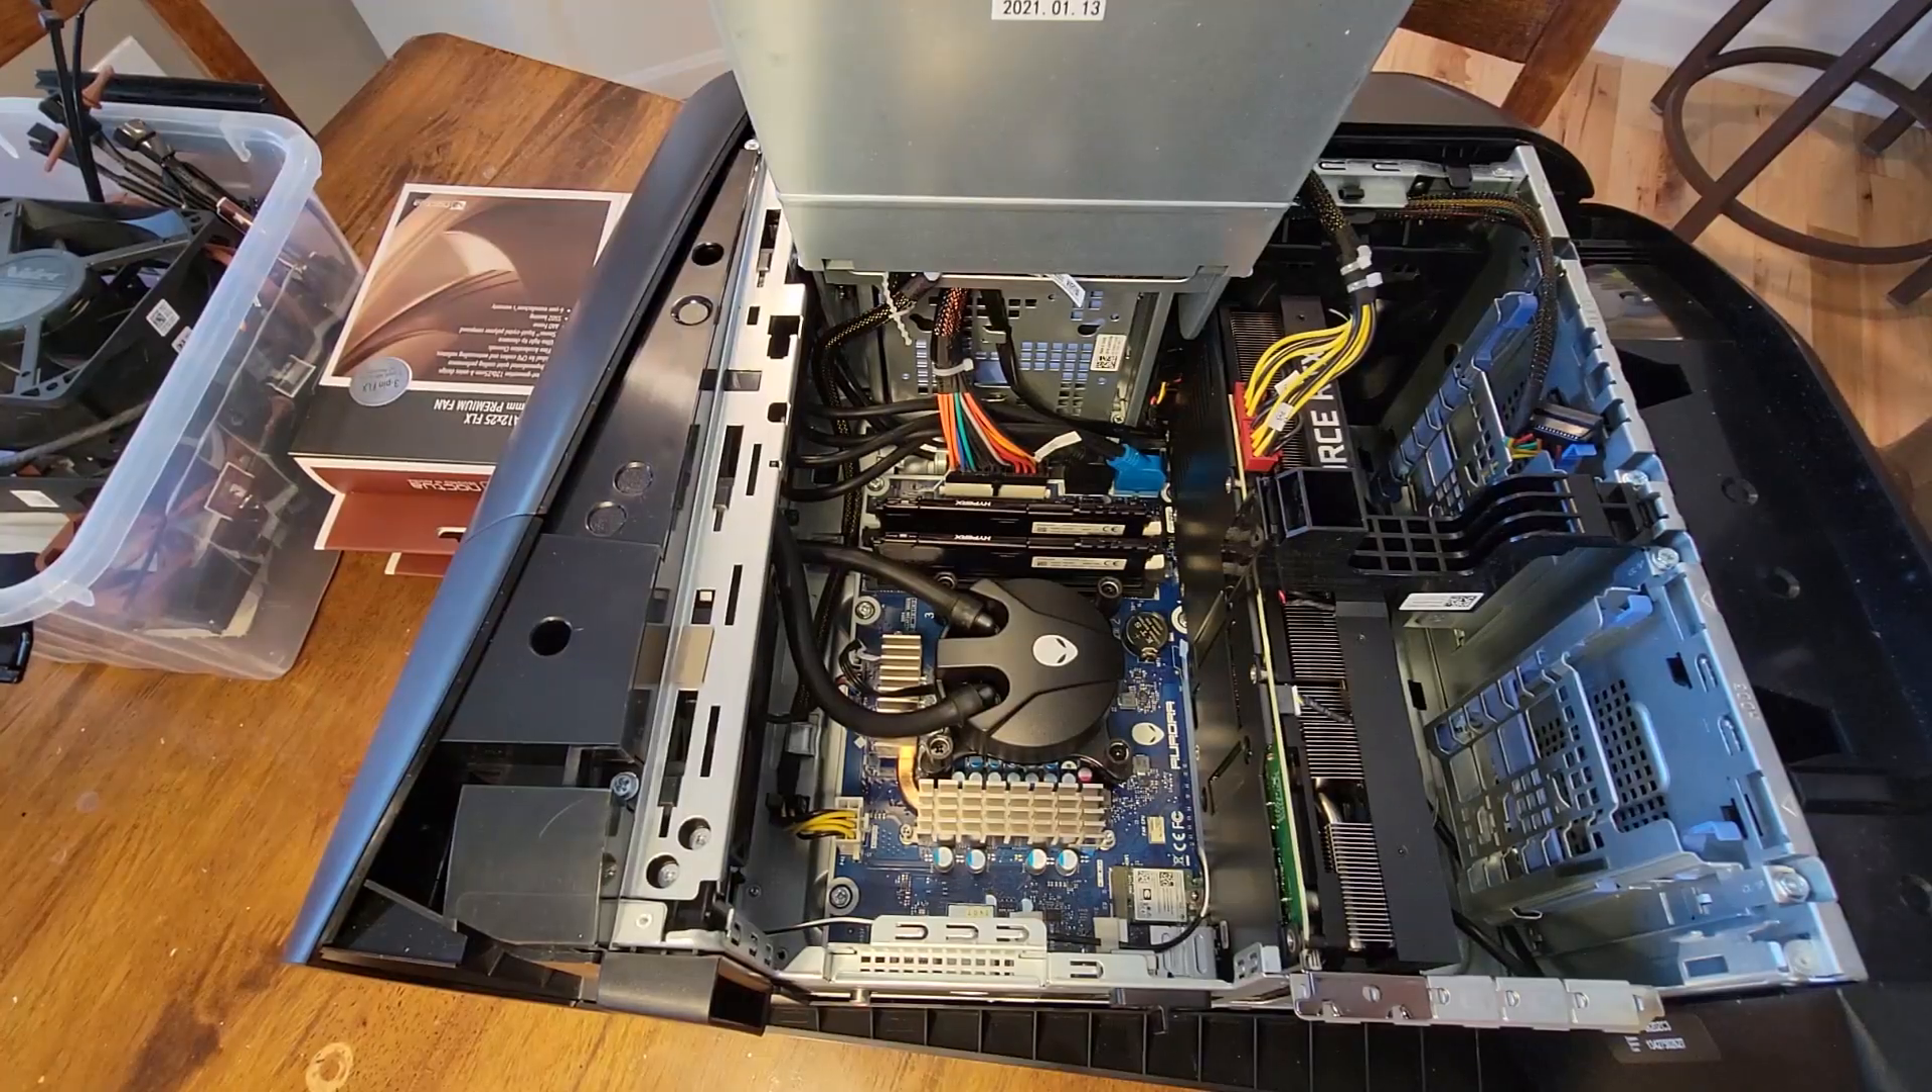Got the power supply up and out of the way.